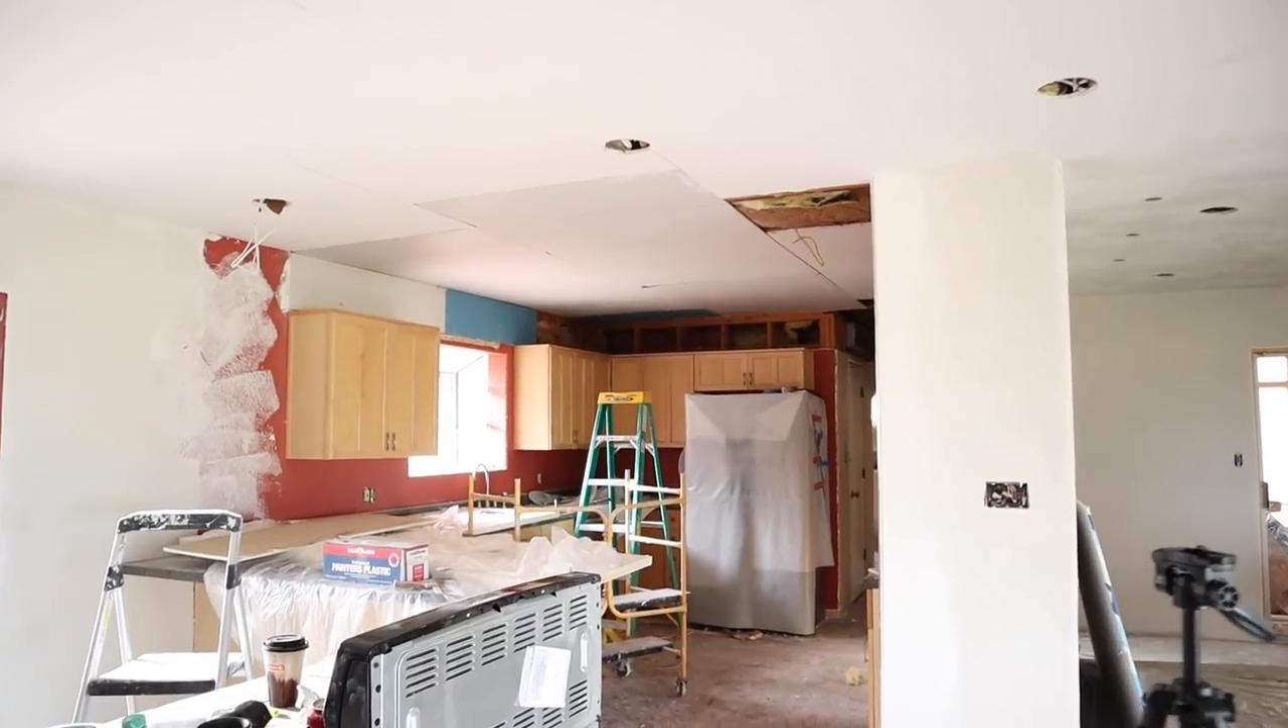So now we've got quite a large space between the cabinets and the ceiling.